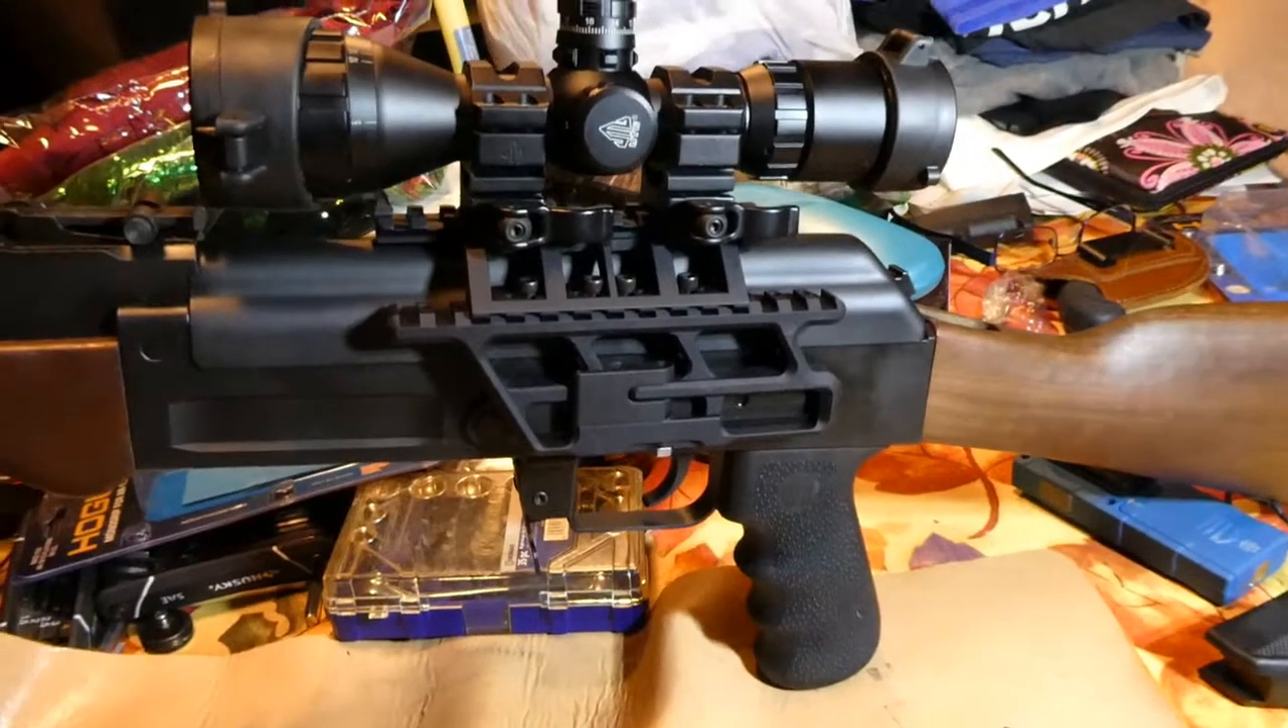And now we just put our scope mount back on. And it is a rifle again.